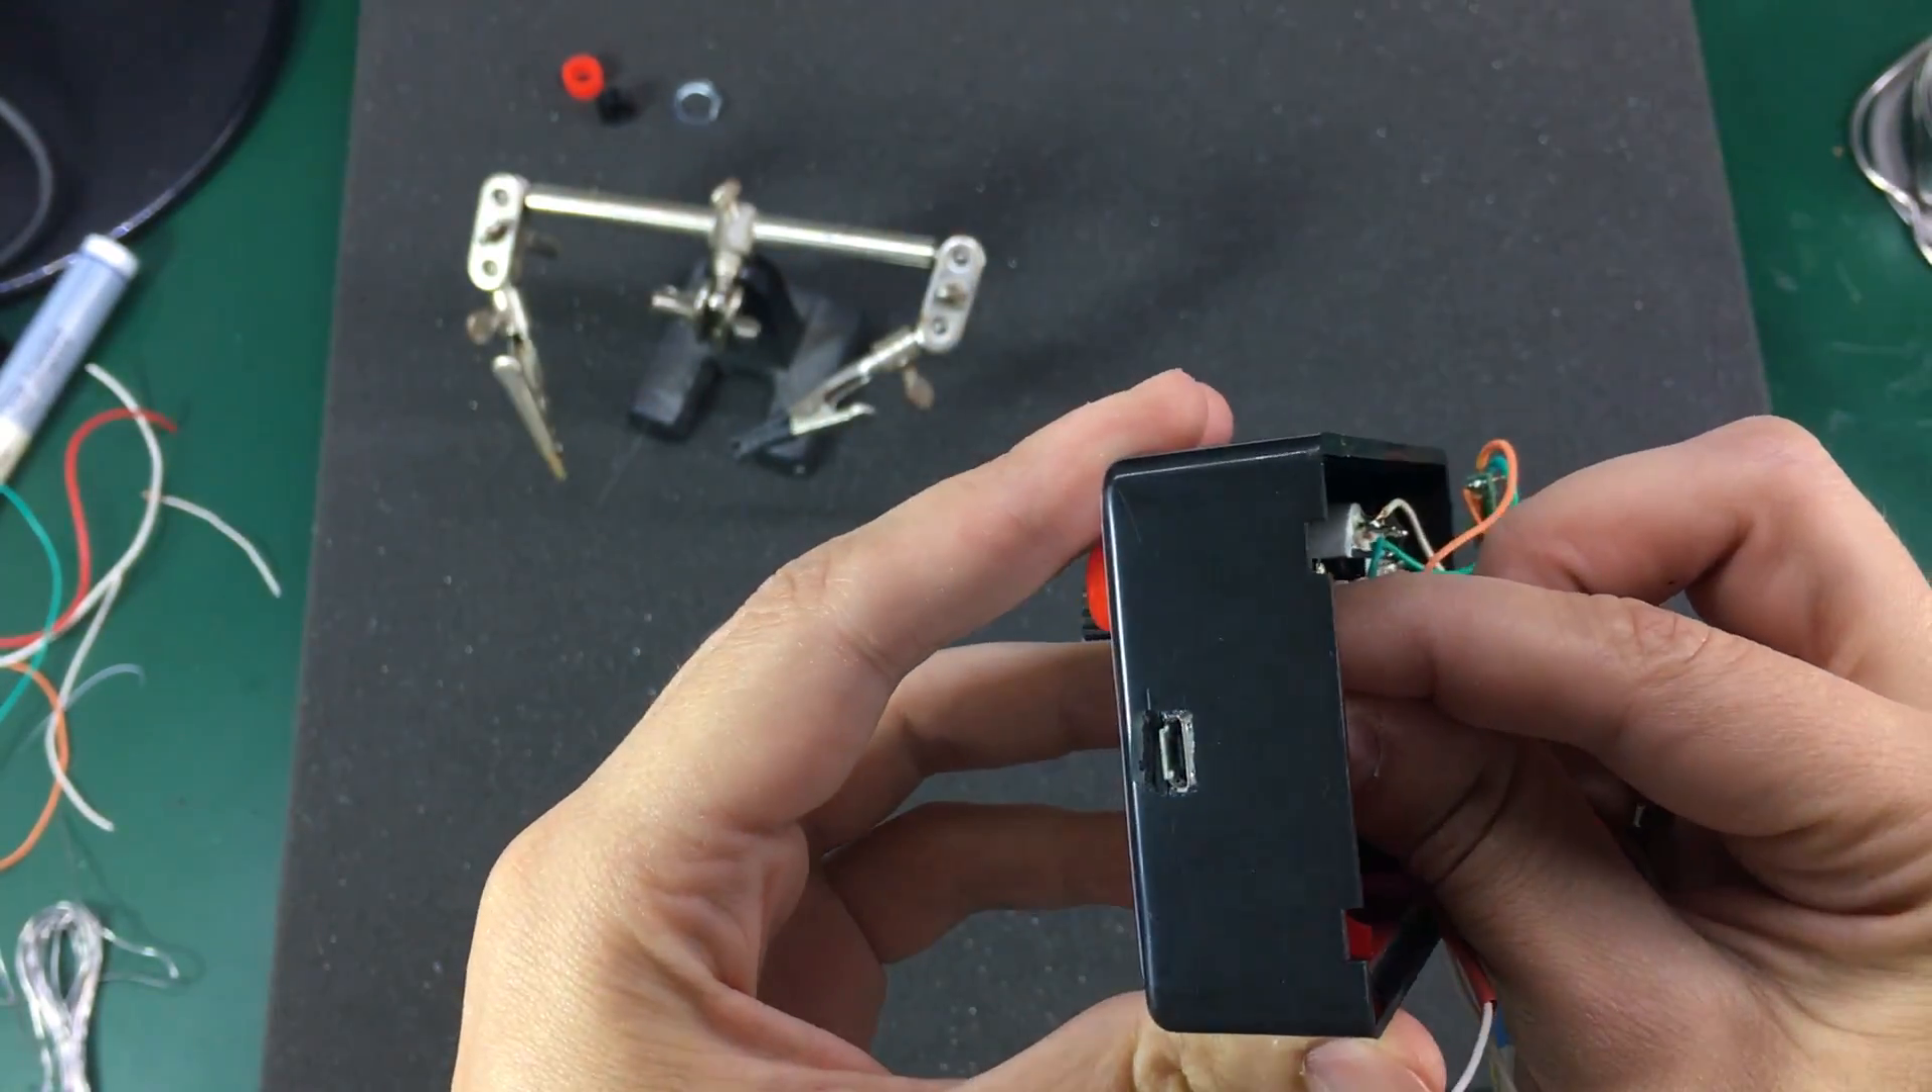The micro USB connector is sticking out right where I drilled a small slot.